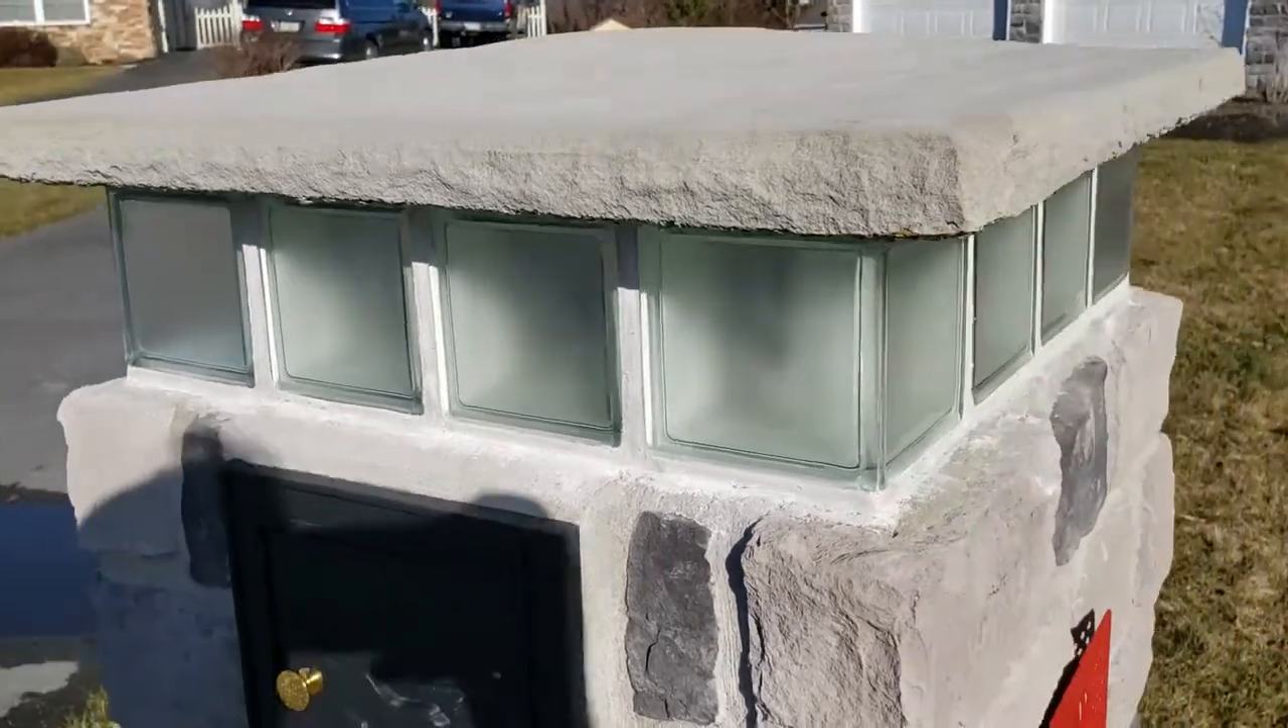Then we went ahead and got the top cap laid up on top there and kind of seals across the top.